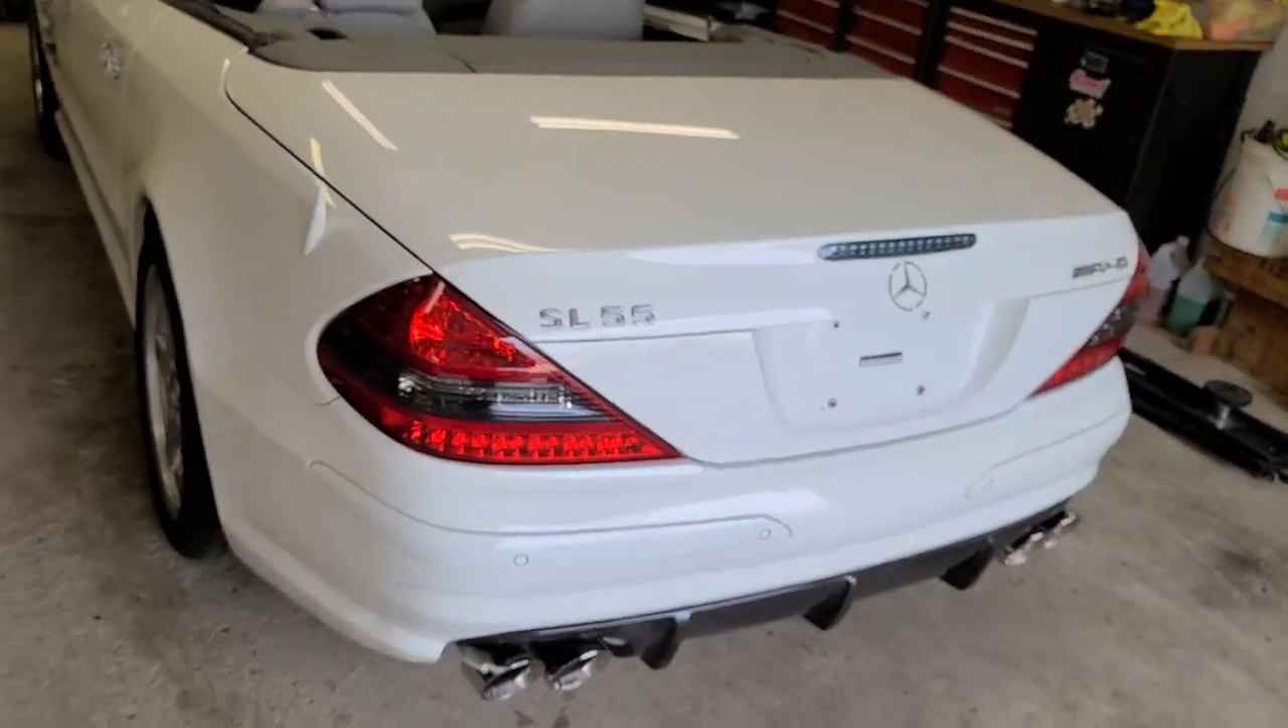So we still got to get the spoiler on here that carbon spoiler goes on the back.